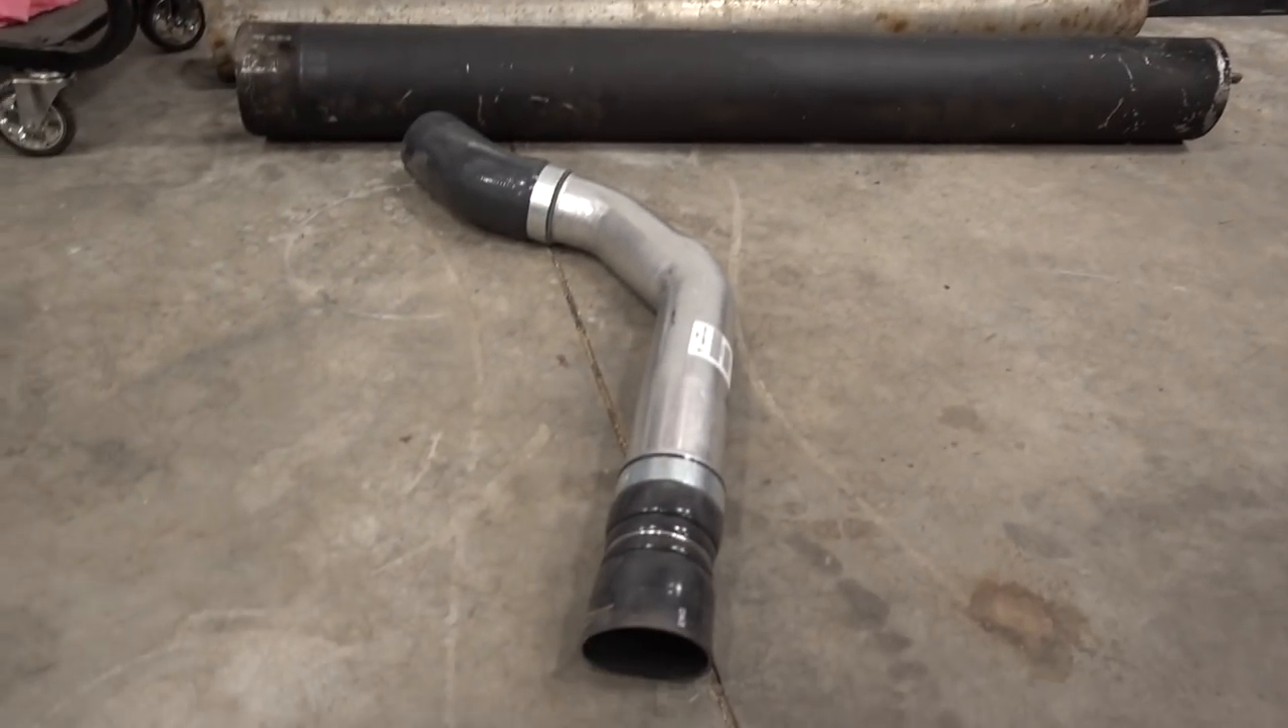So again i do apologize not a whole lot of room to stick the camera inside the engine bay but we did go ahead we have our intercooler piping completely removed.